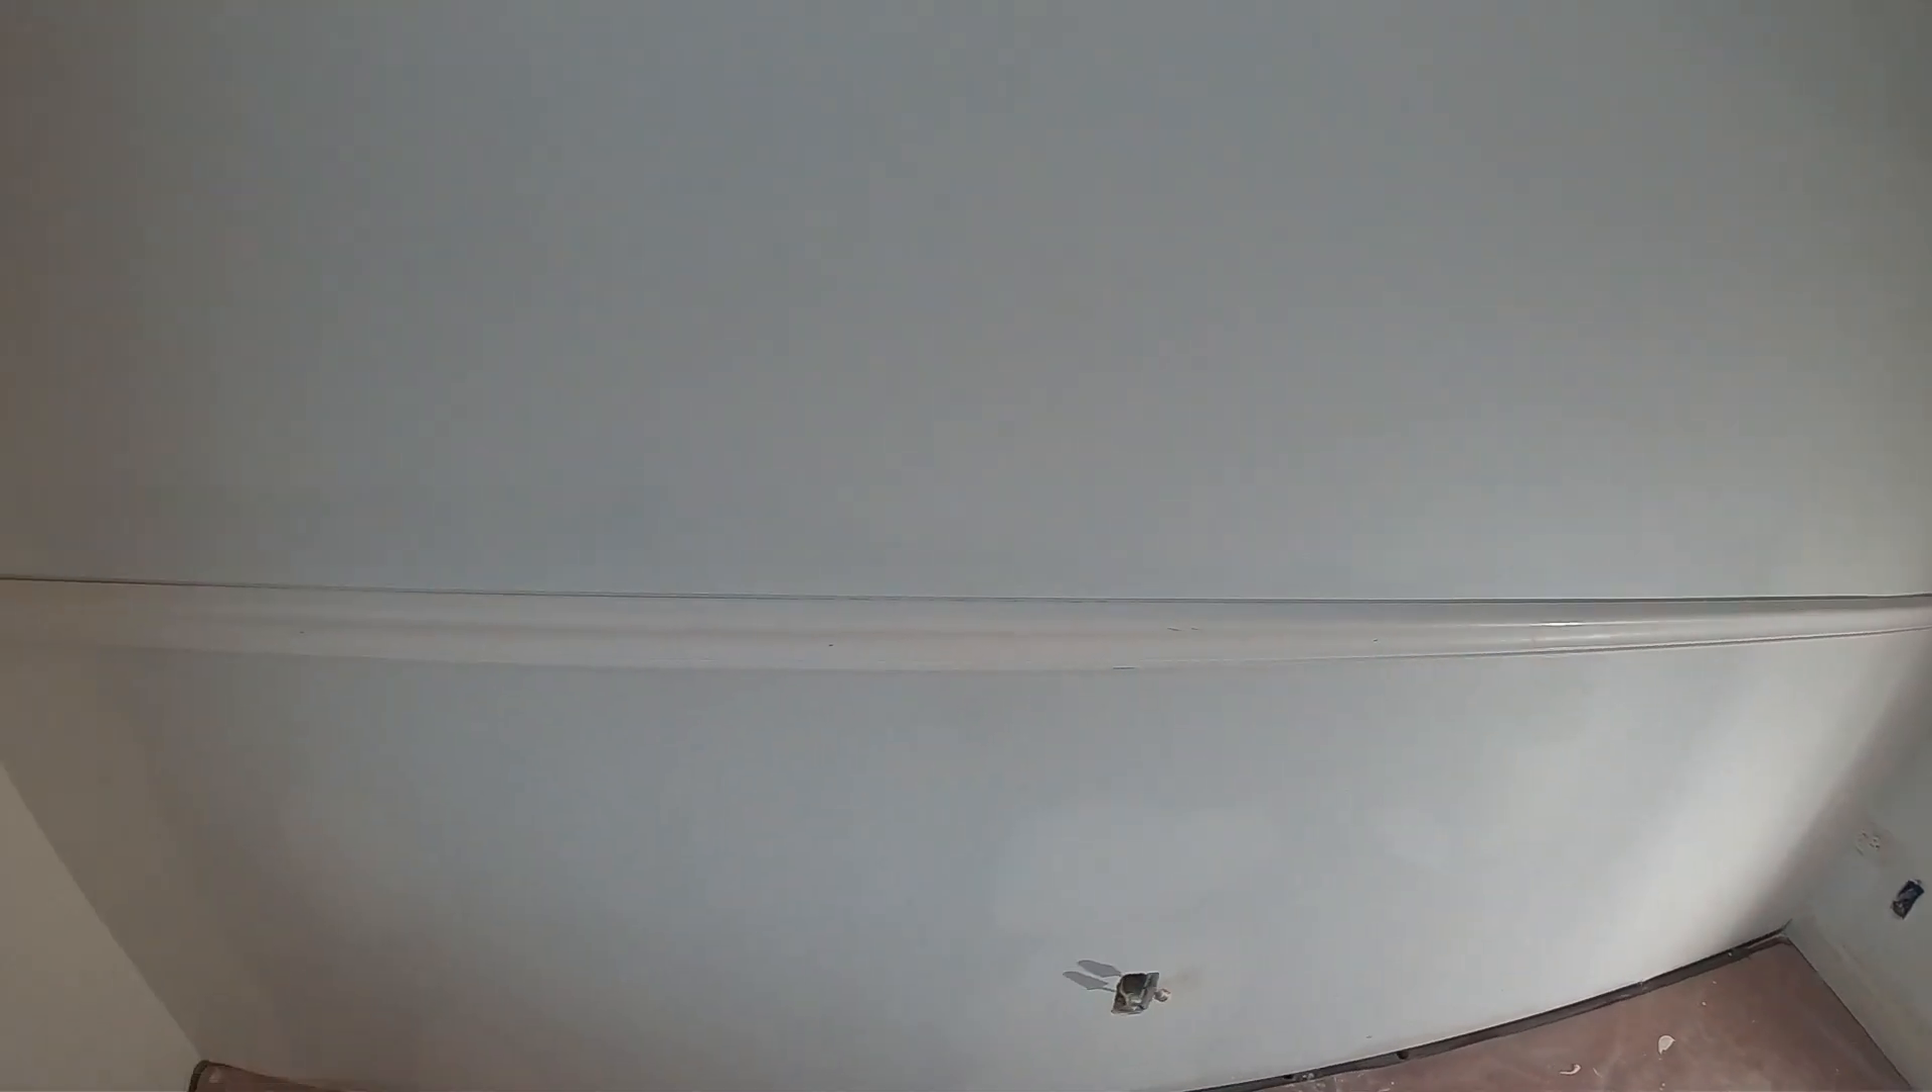Como ustedes pueden ver ya pusimos la primera moldura la más larga está puesto y ahora vamos a ponerla del otro lado.